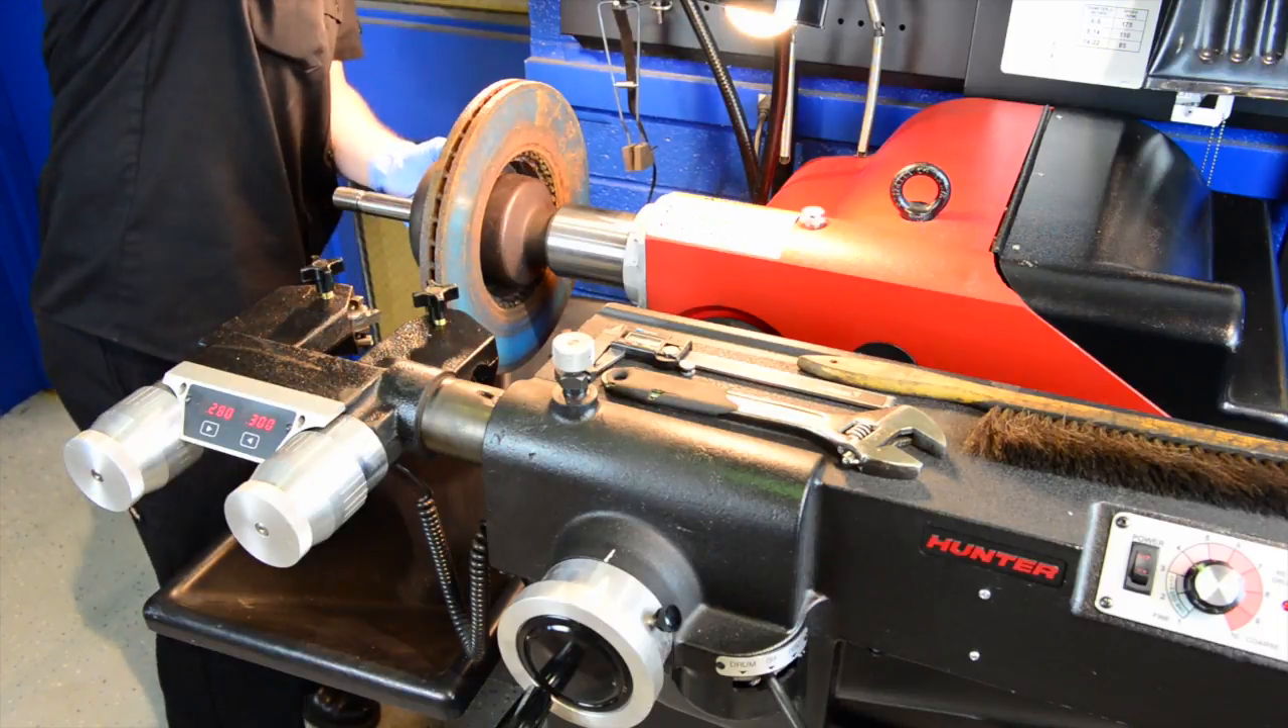Now the rotor is on the arbor I have to take another clamp cup and put it on the rotor.